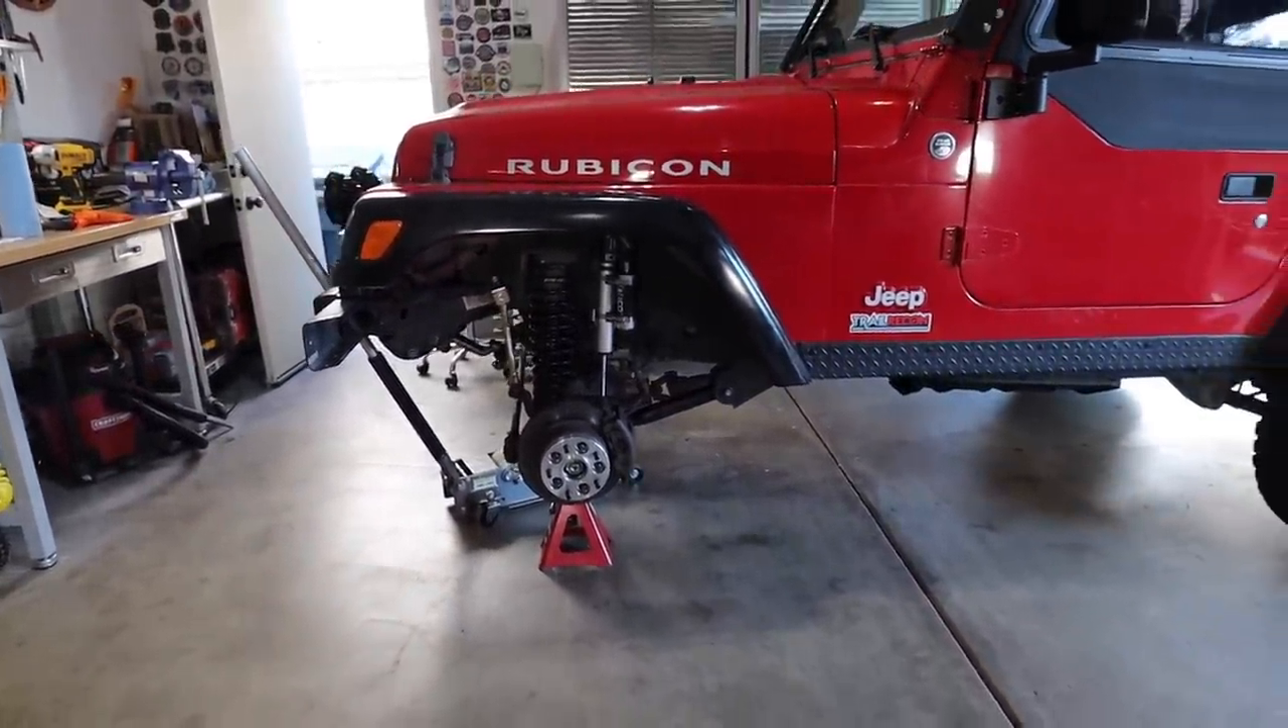We've got the wheel spacer slash conversions on there.